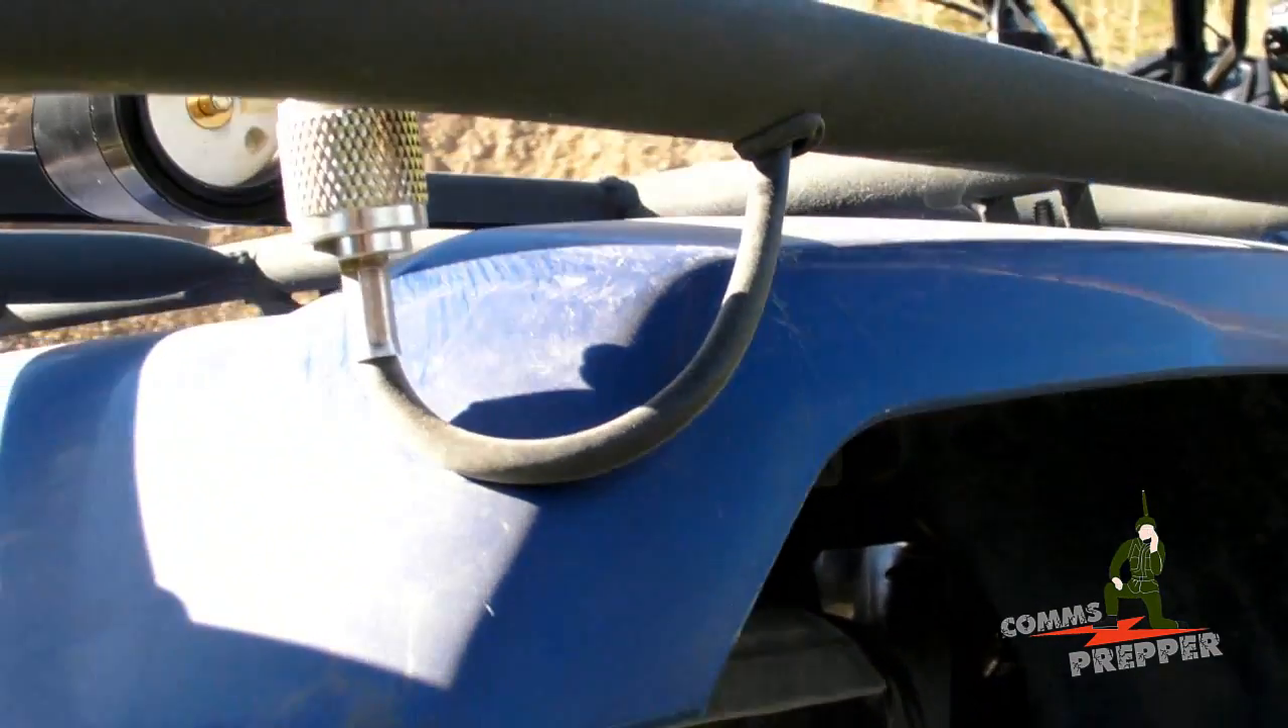I come along towards the back of the bike, drilled another hole, put another grommet, pulled the cable out, put a PL259 connector on it.